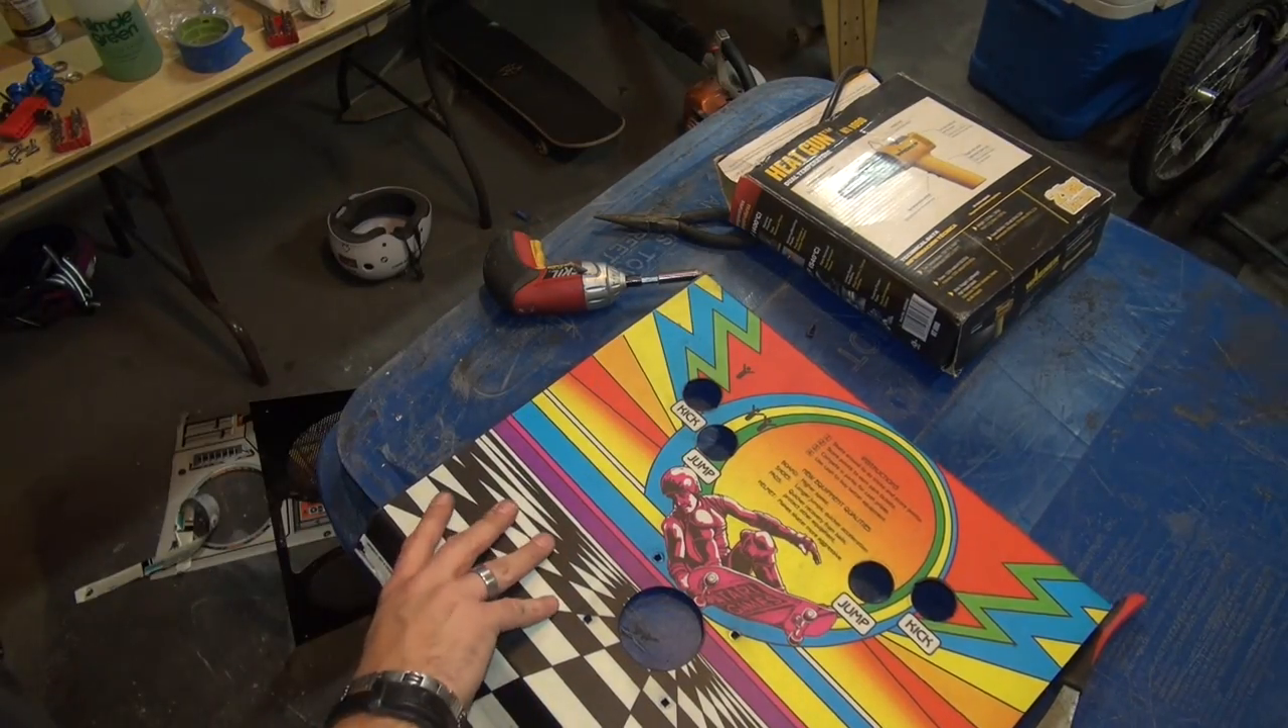So the joystick's off and the buttons are off.